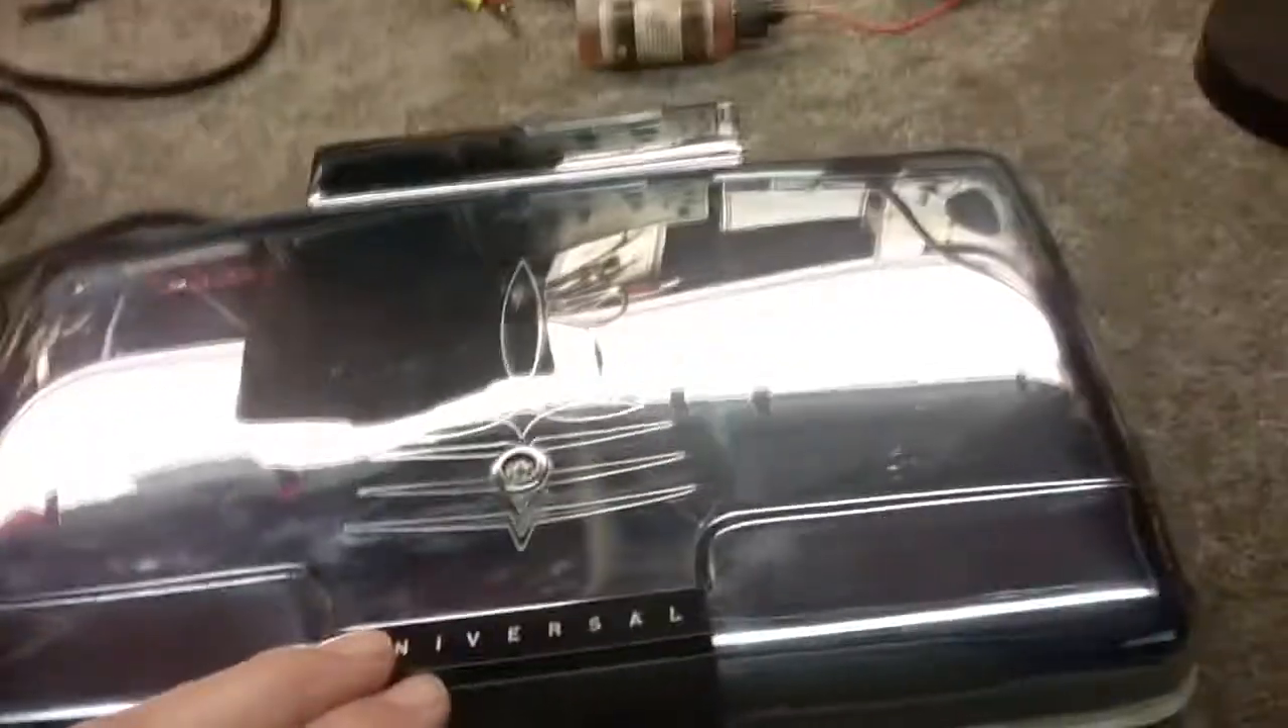I've got this universal waffle iron back together.